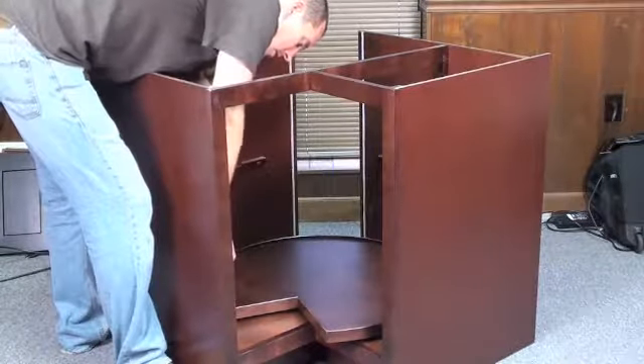What's great about it at this stage in the assembly is that now the side panel and the base, they've all connected to each other.